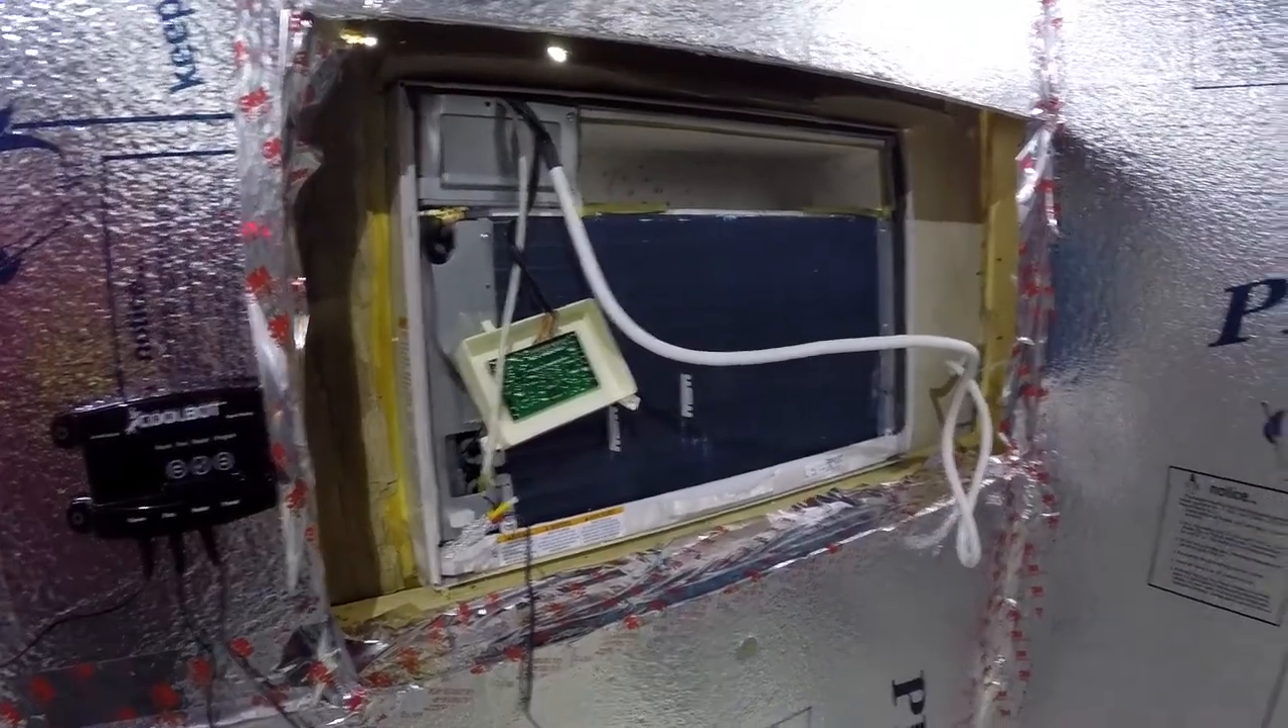You can see over here that I got the front of my AC unit taken off because I've had to do a repair to it.